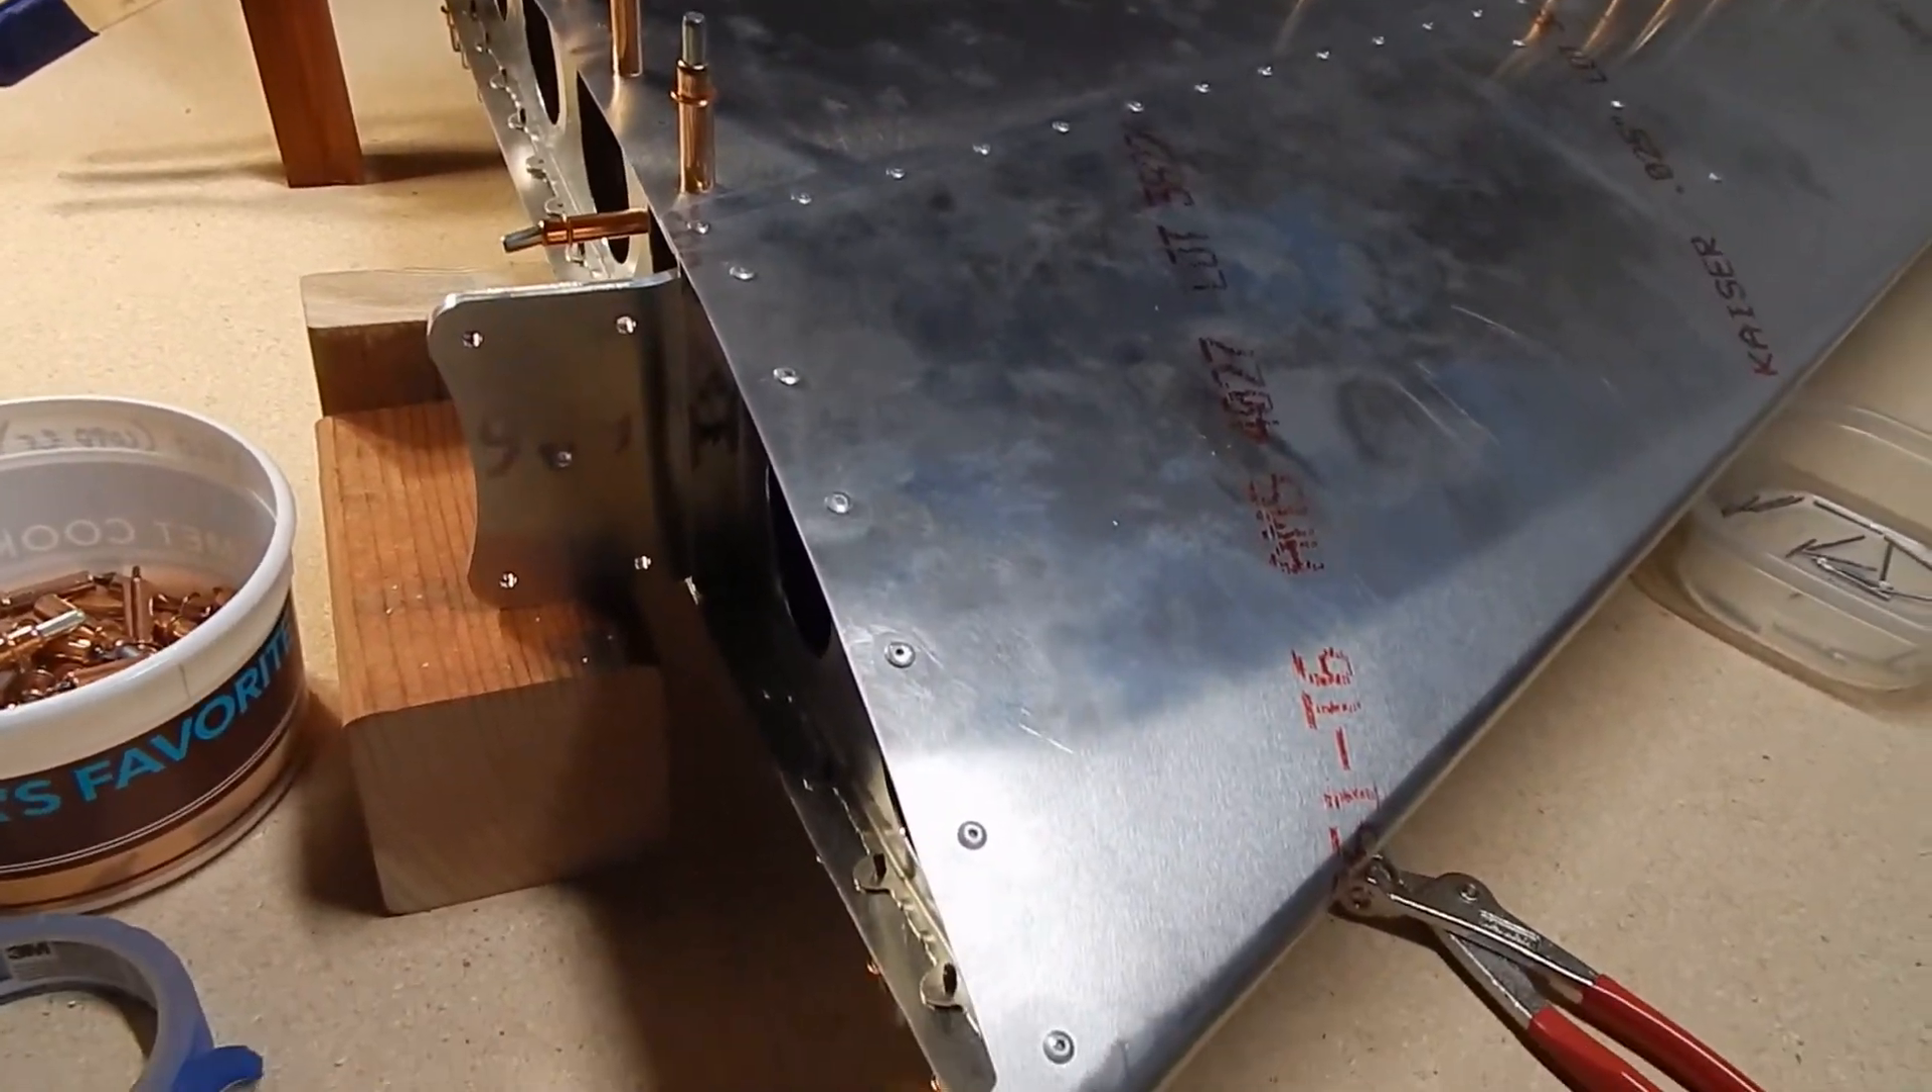The skins are back on clecoed and i'm starting riveting.